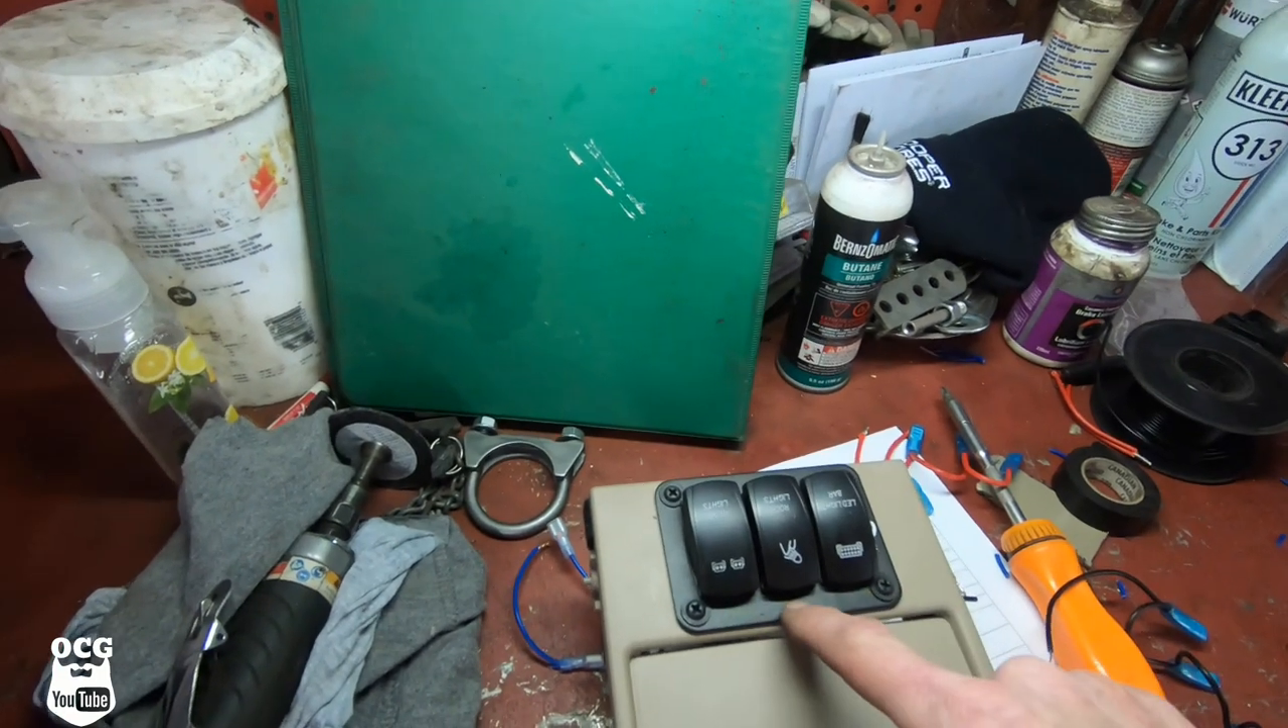So I had to unplug all the wires so that I could get the switches mounted on this plate.